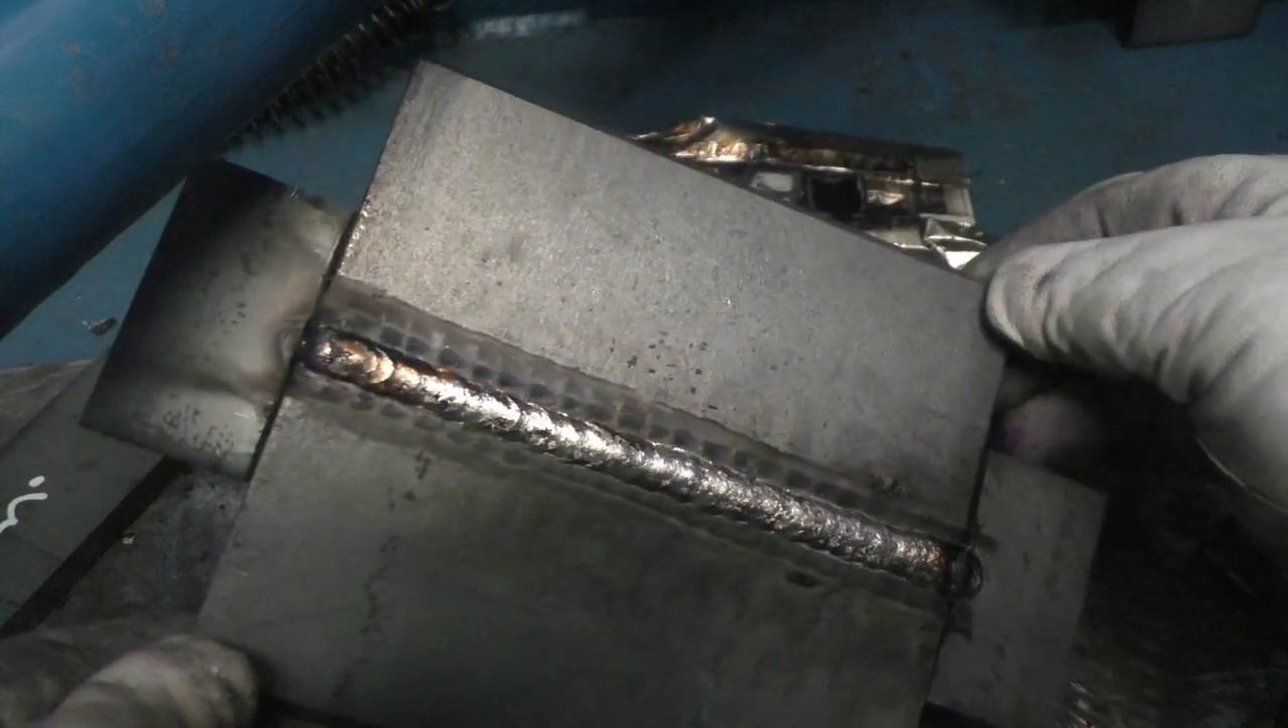So again, that is the finished weld on that vertical right there. That's the finished weld. Nice and gold color all the way down through. Just a perfect bead.